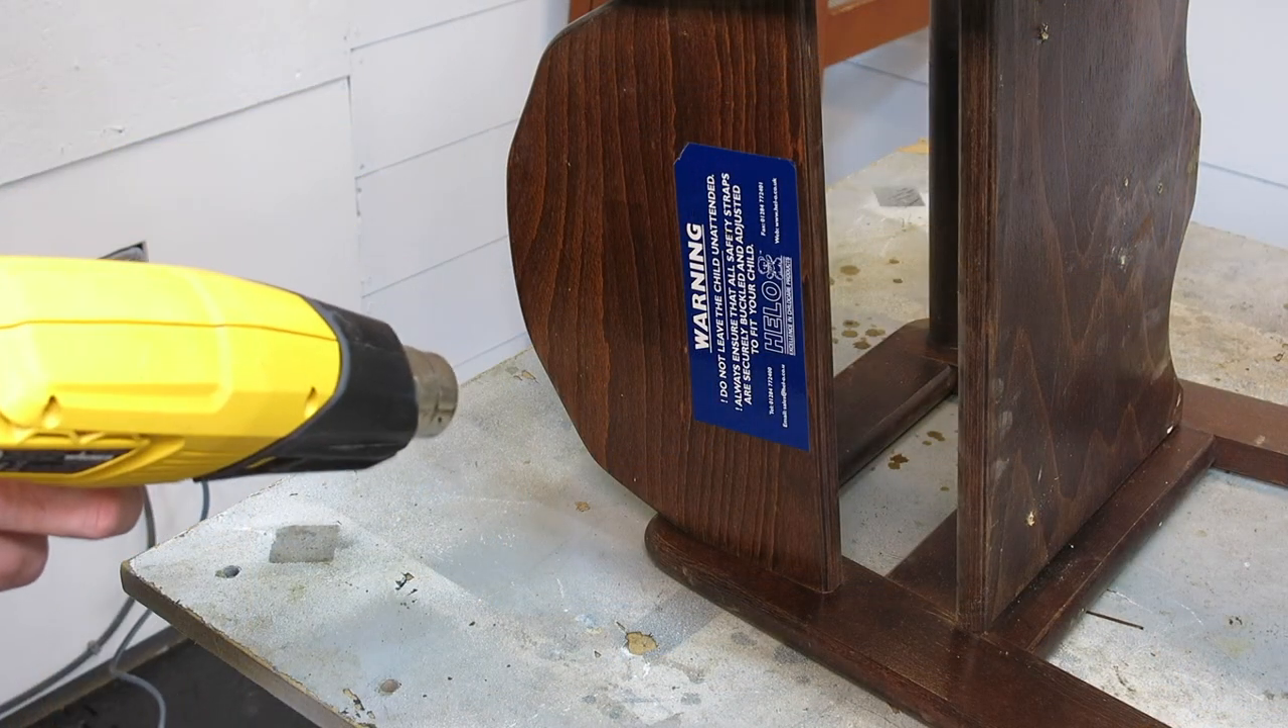I need to remove this warning sign as part of the final design.